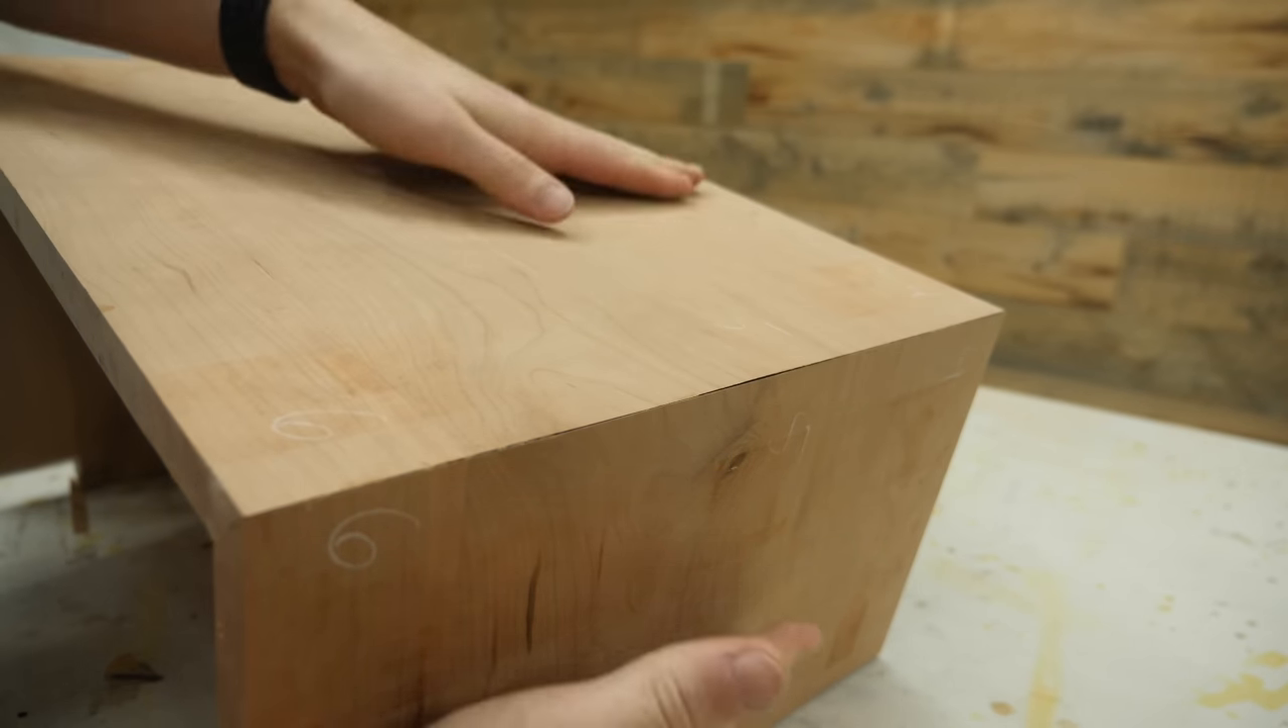So on this edge here, even with all the clamping pressure and everything that we had, there are still some small gaps.